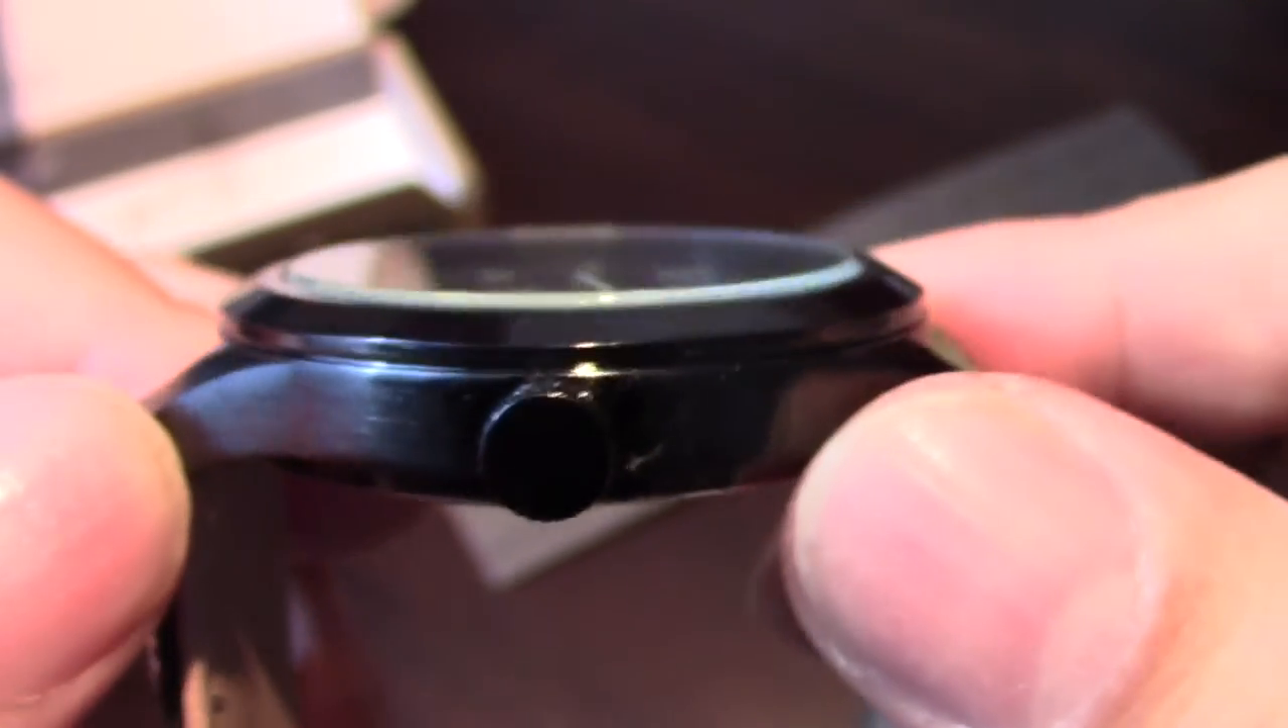The crystal kind of sits up a little bit from the case.